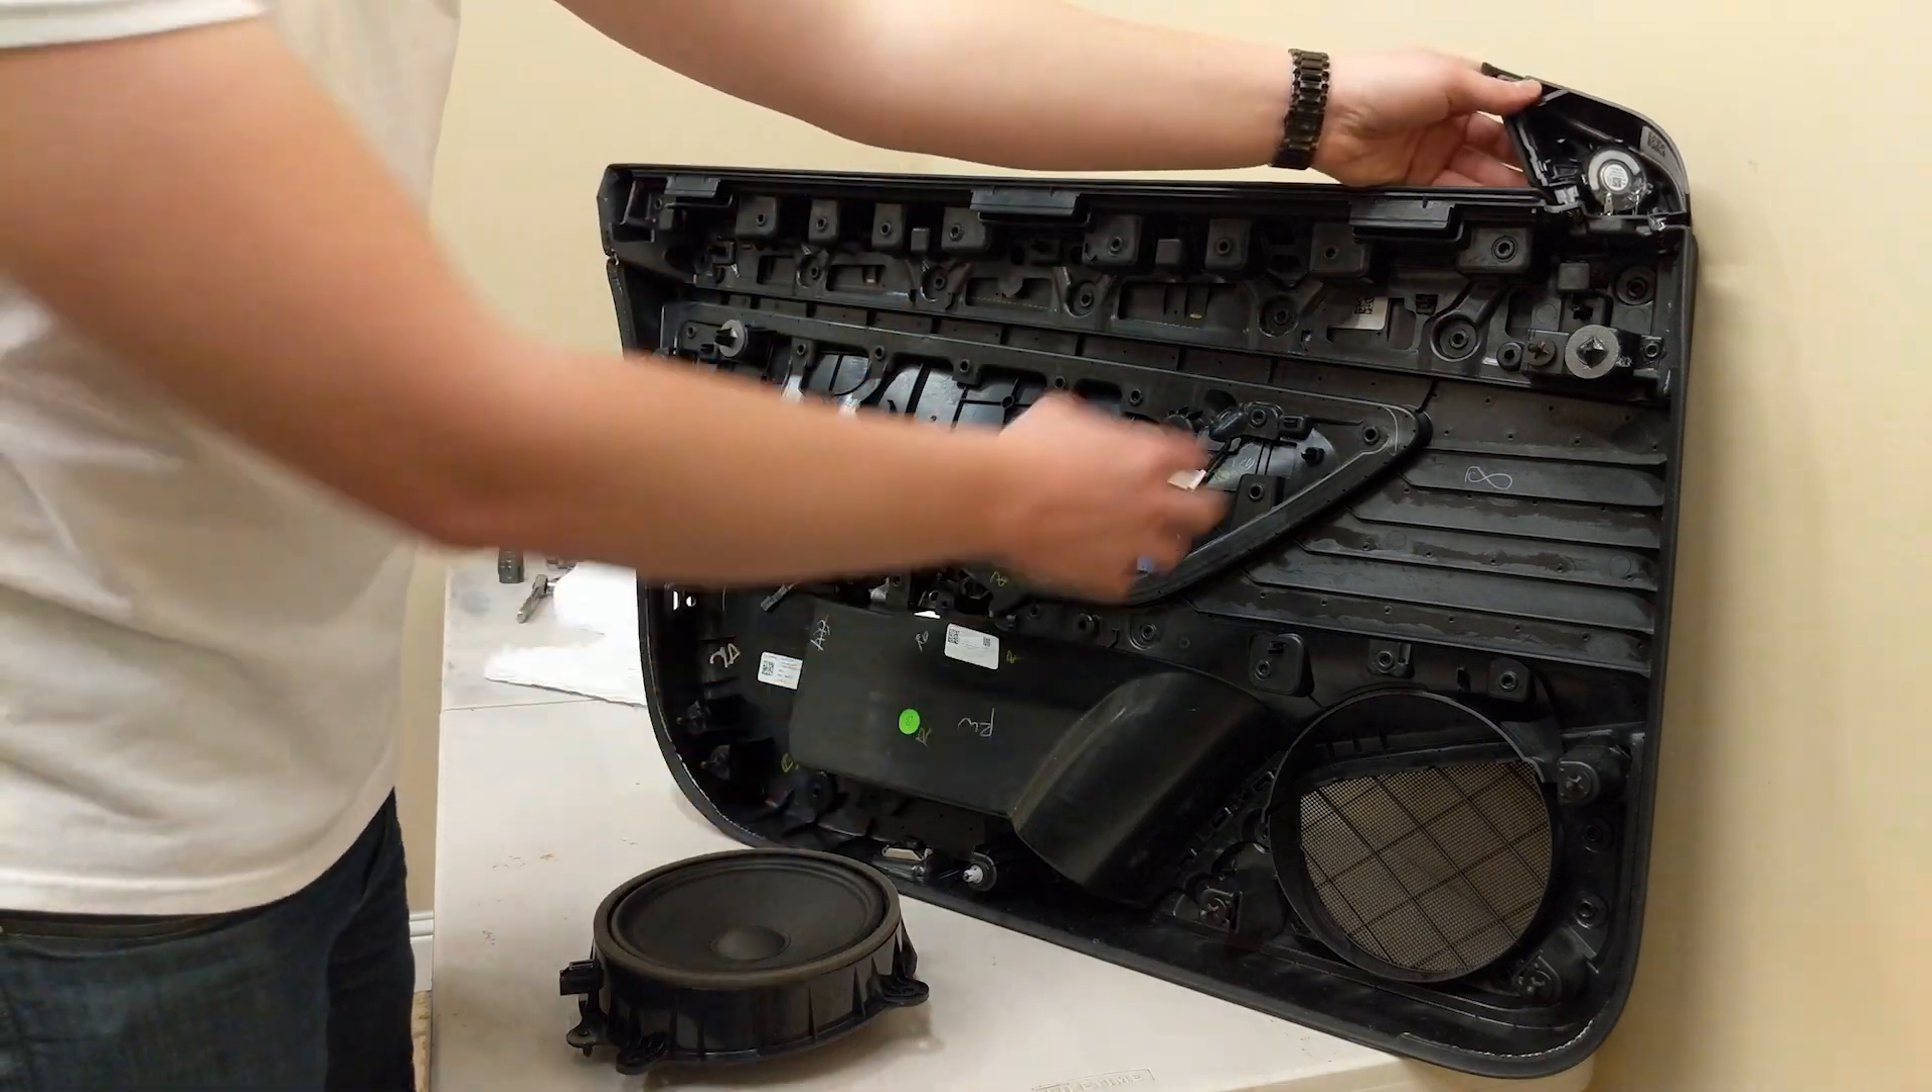Here we have the door panel removed and a few things of note.